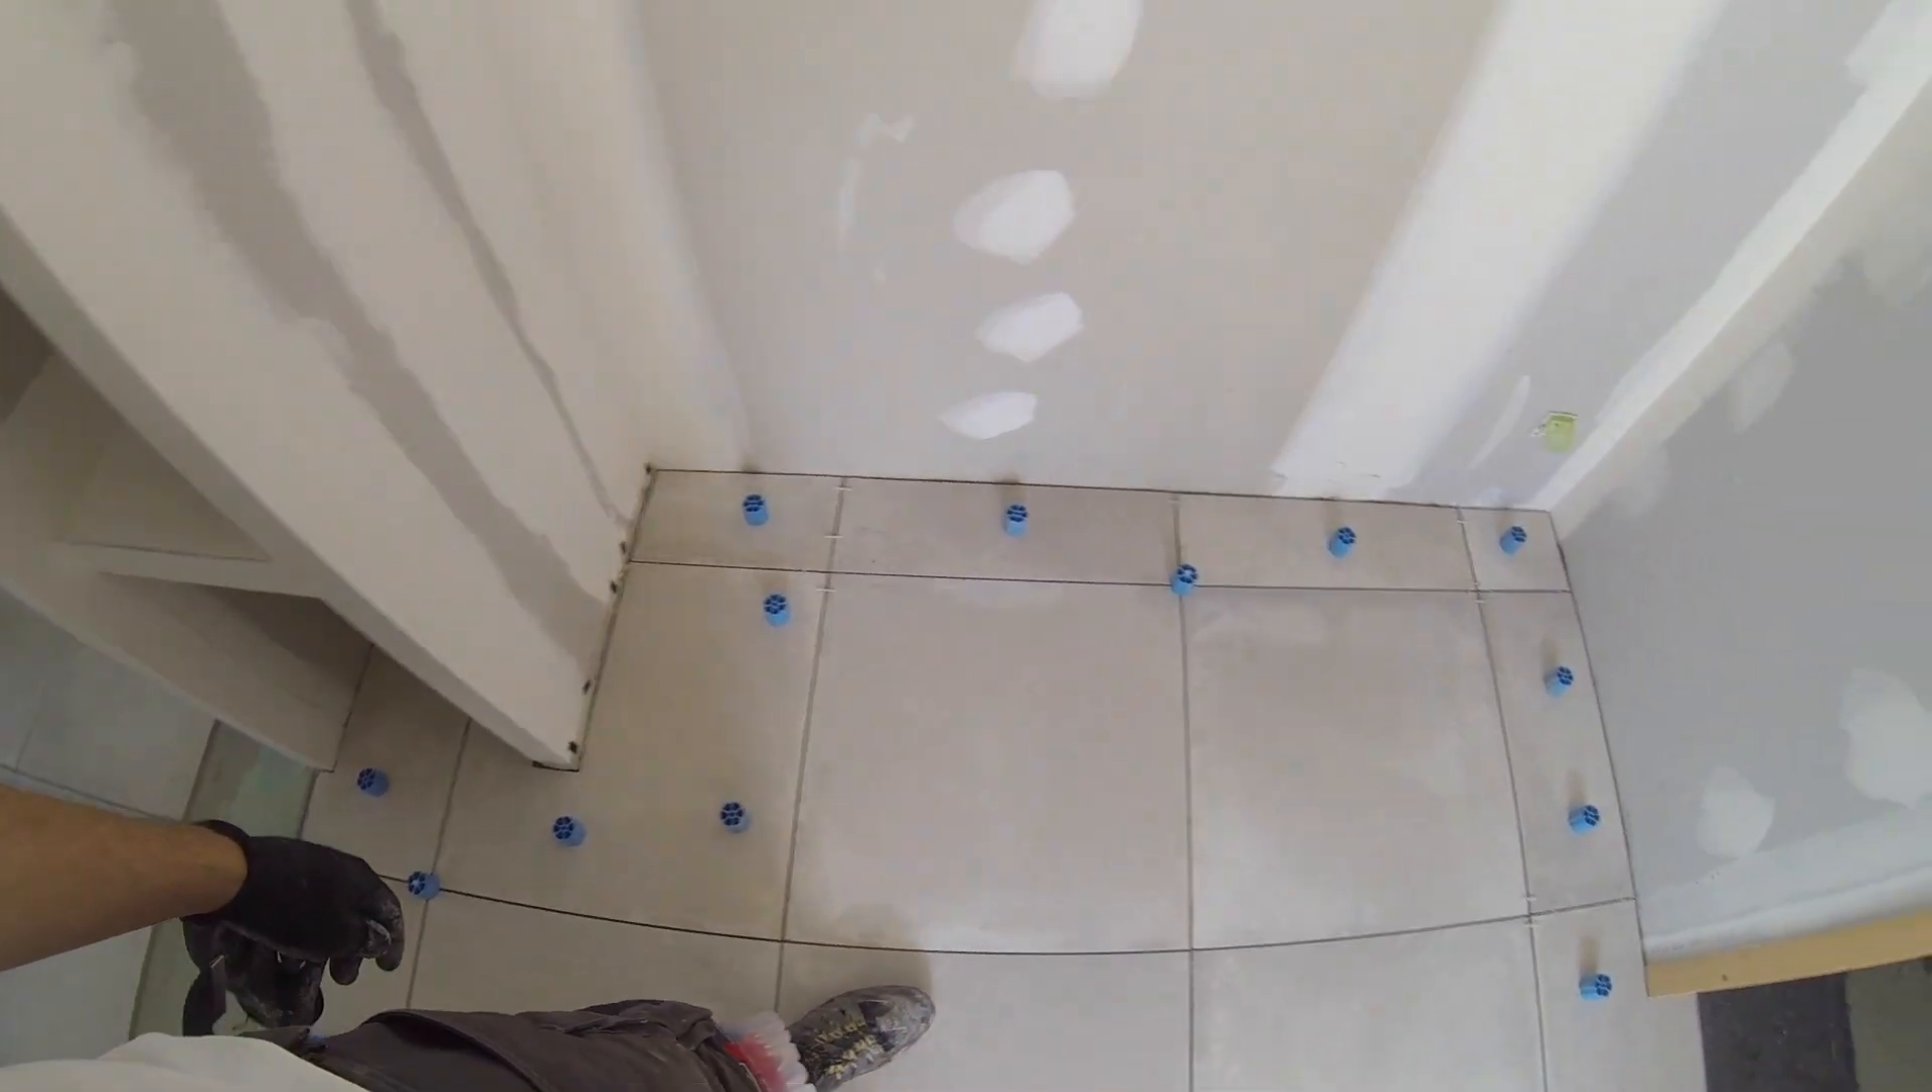J'ai posé des croisillons sur les carreaux que j'ai collés.